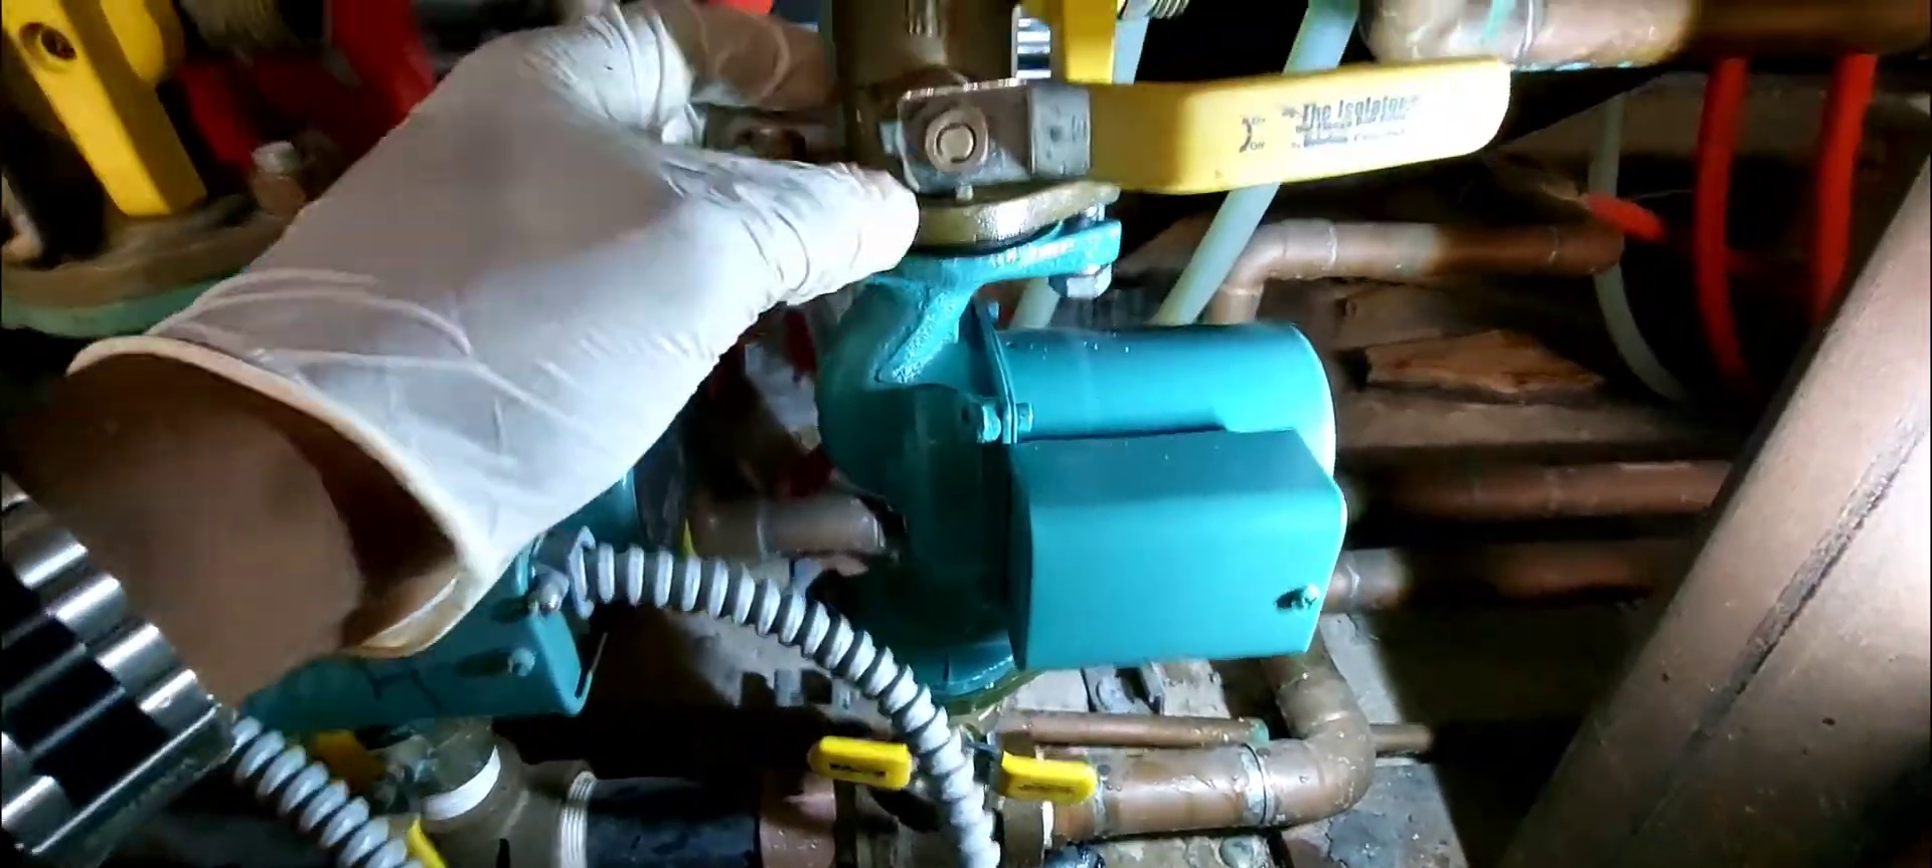So the pump the new pump is in place just gotta tie it down.